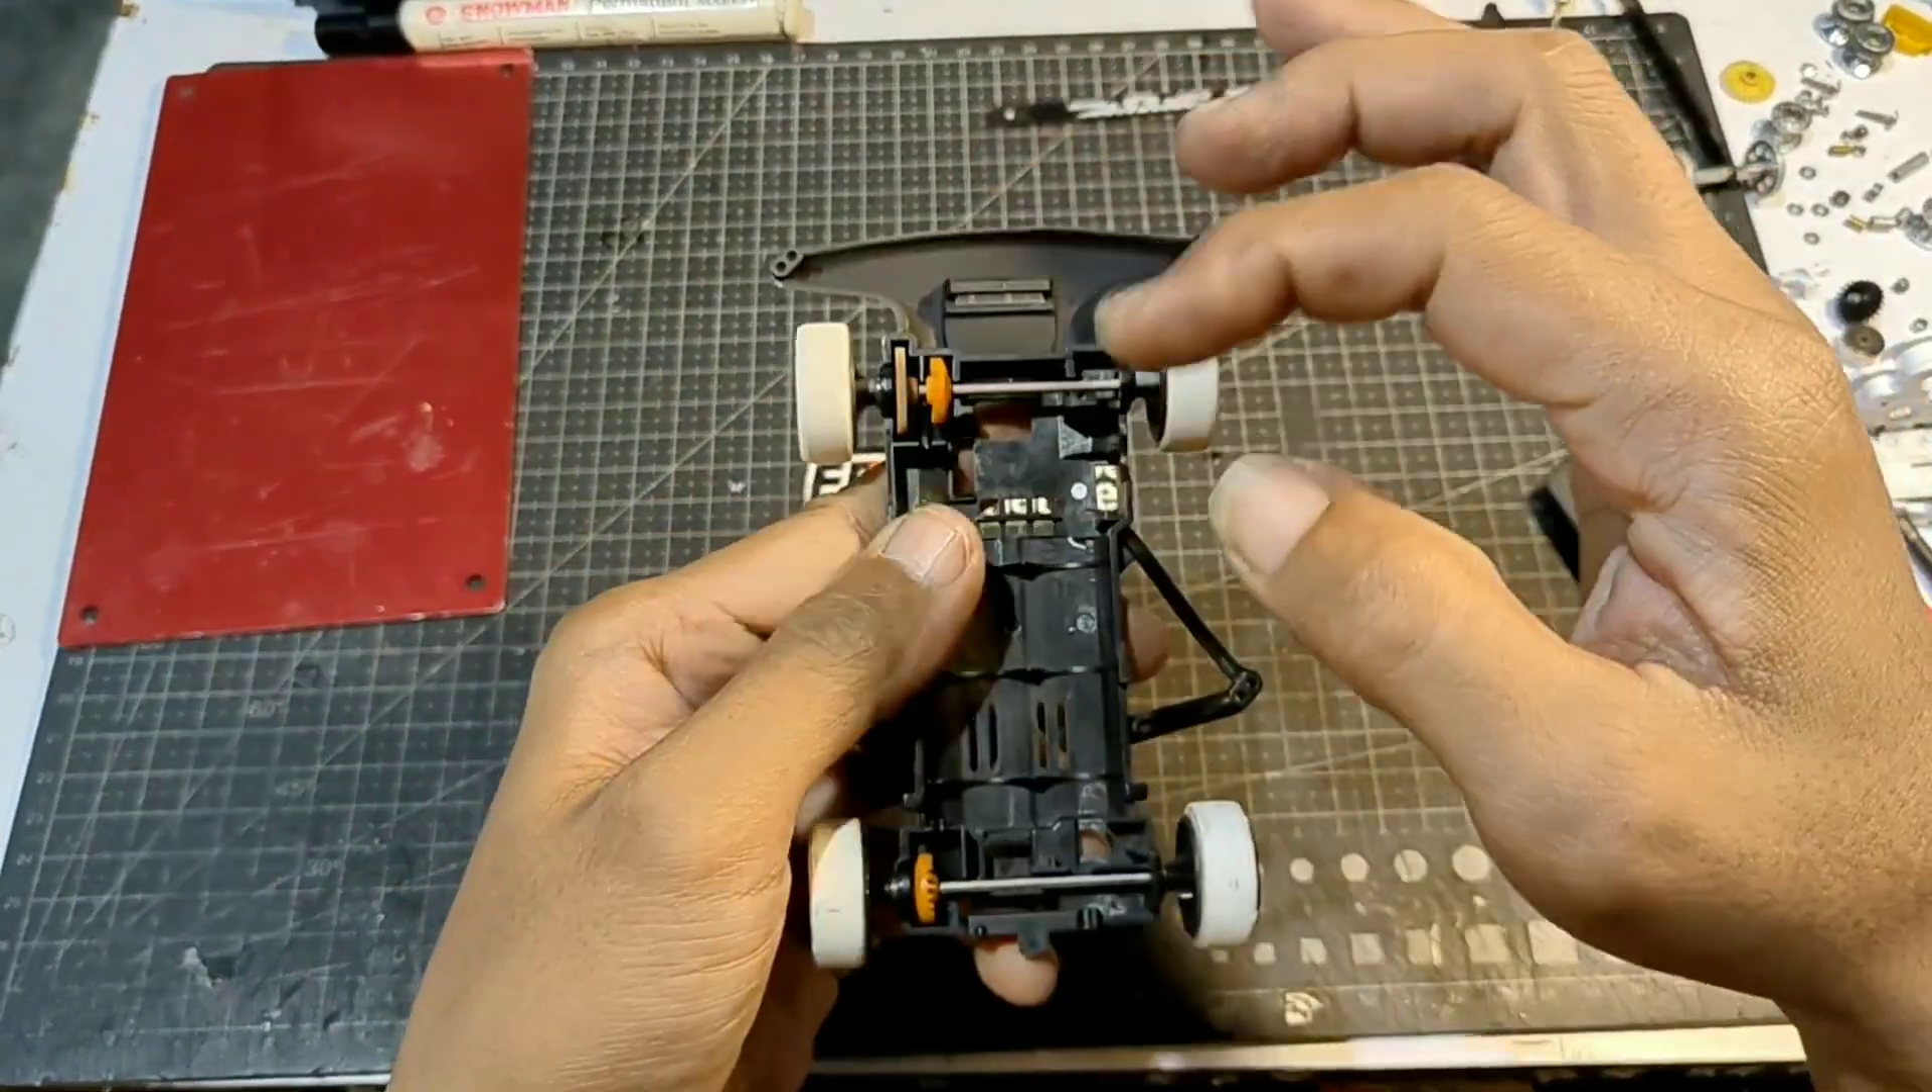Oke, empat ban sudah terpasang dengan sempurna.